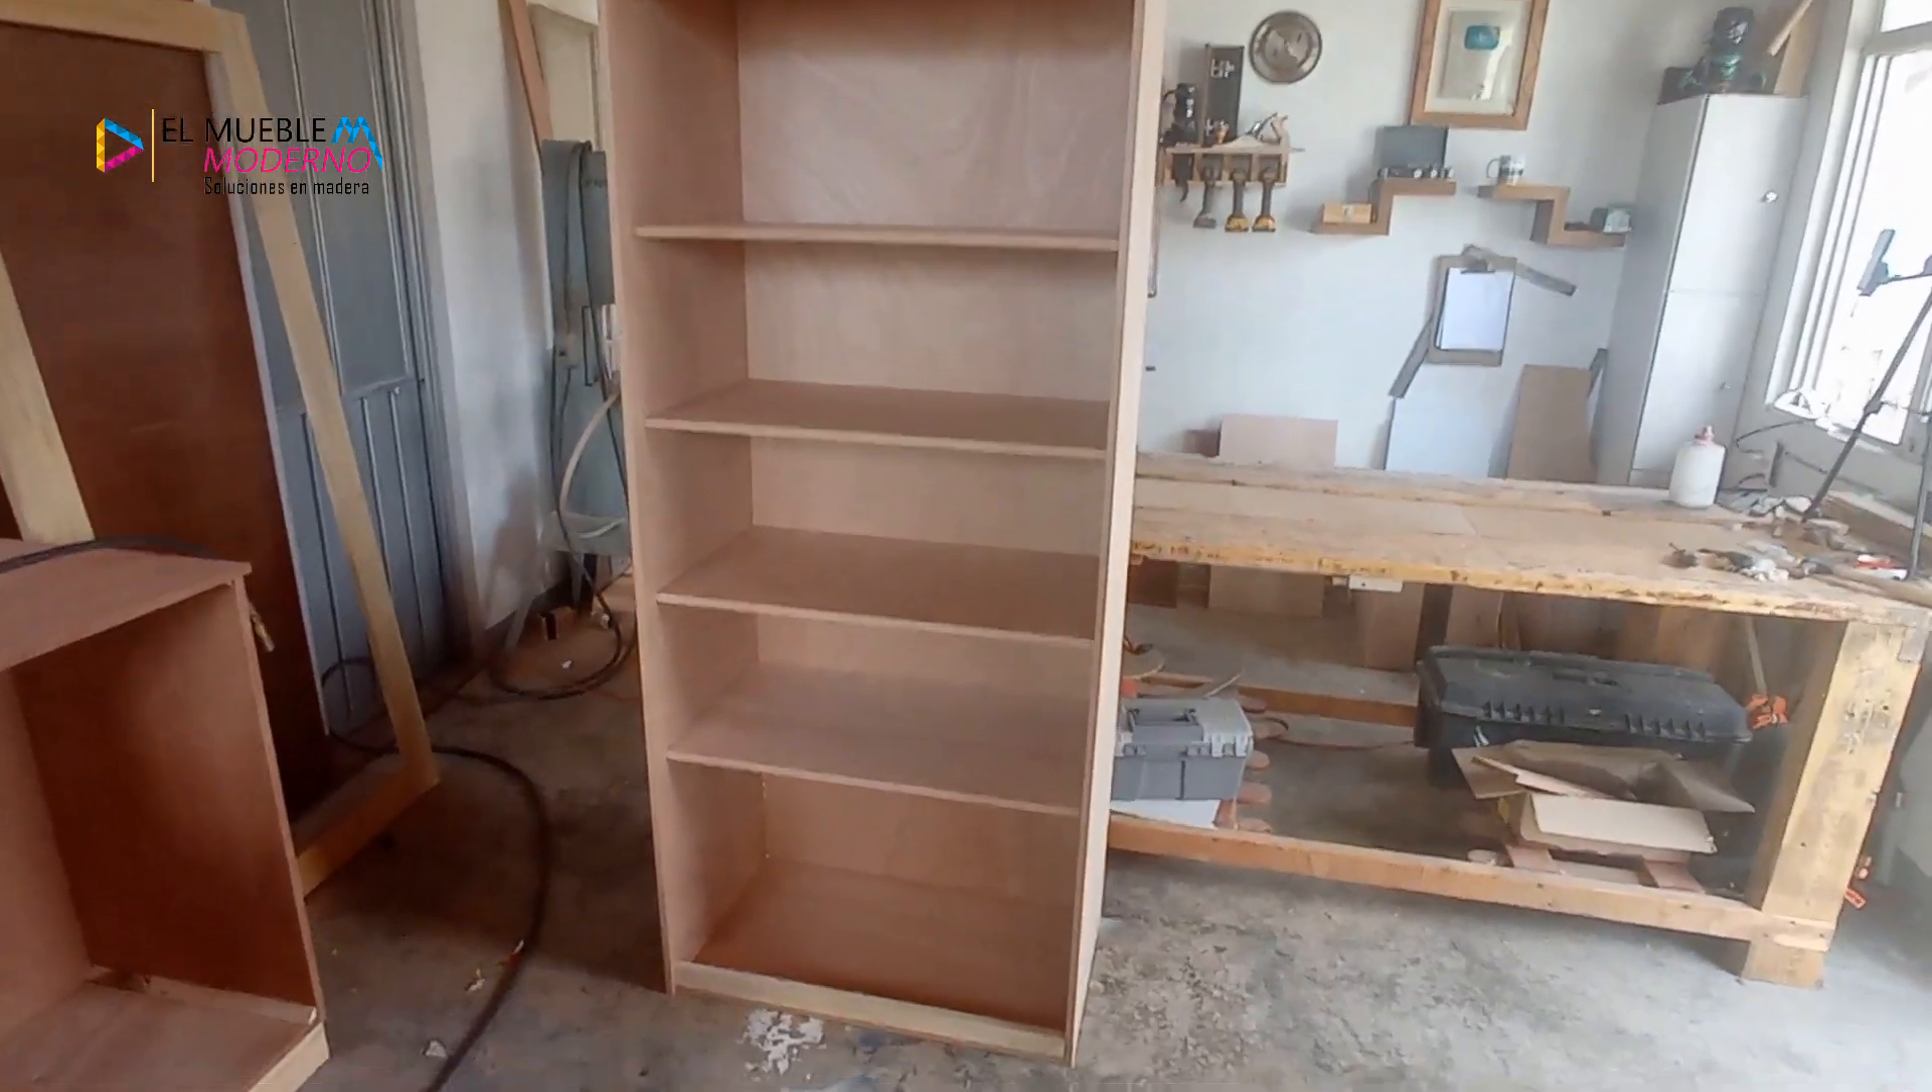Listo amigos, pues tenemos ya el módulo armado, vean.